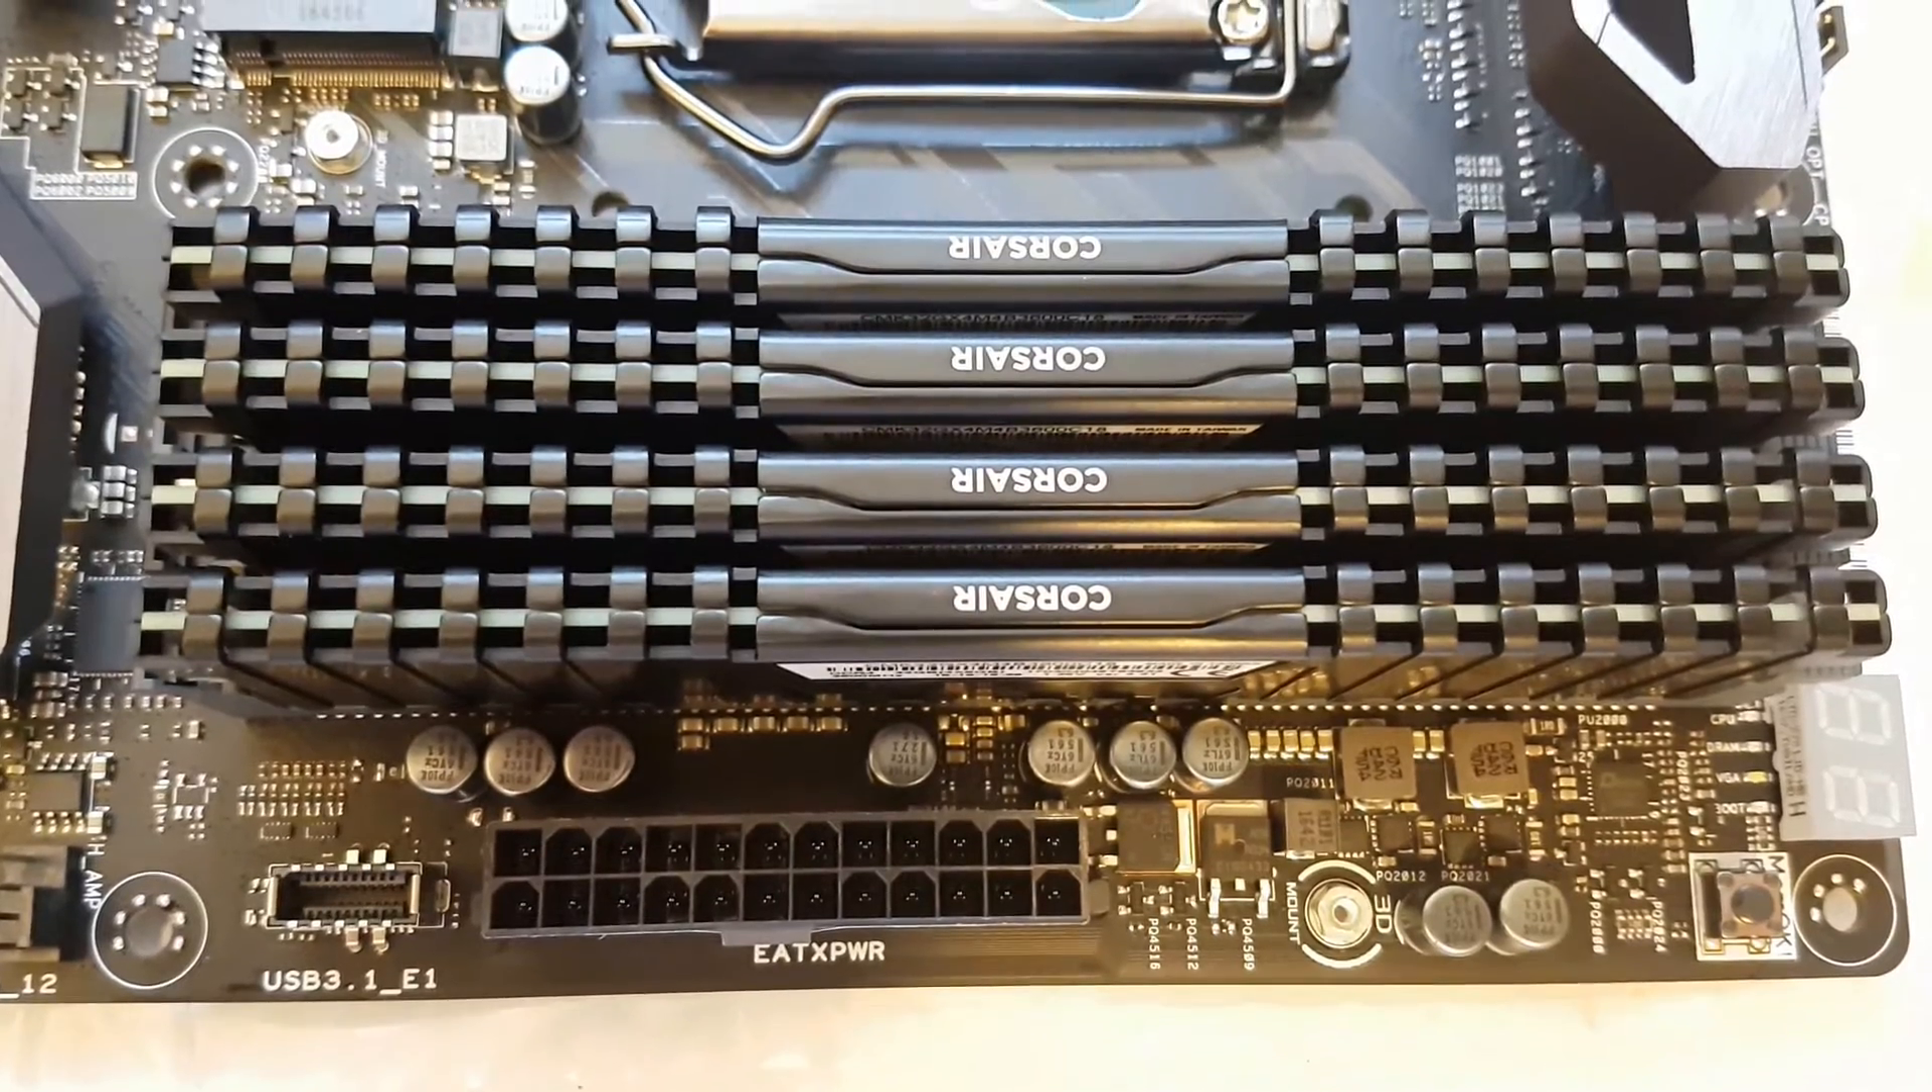So now I've inserted all four modules.